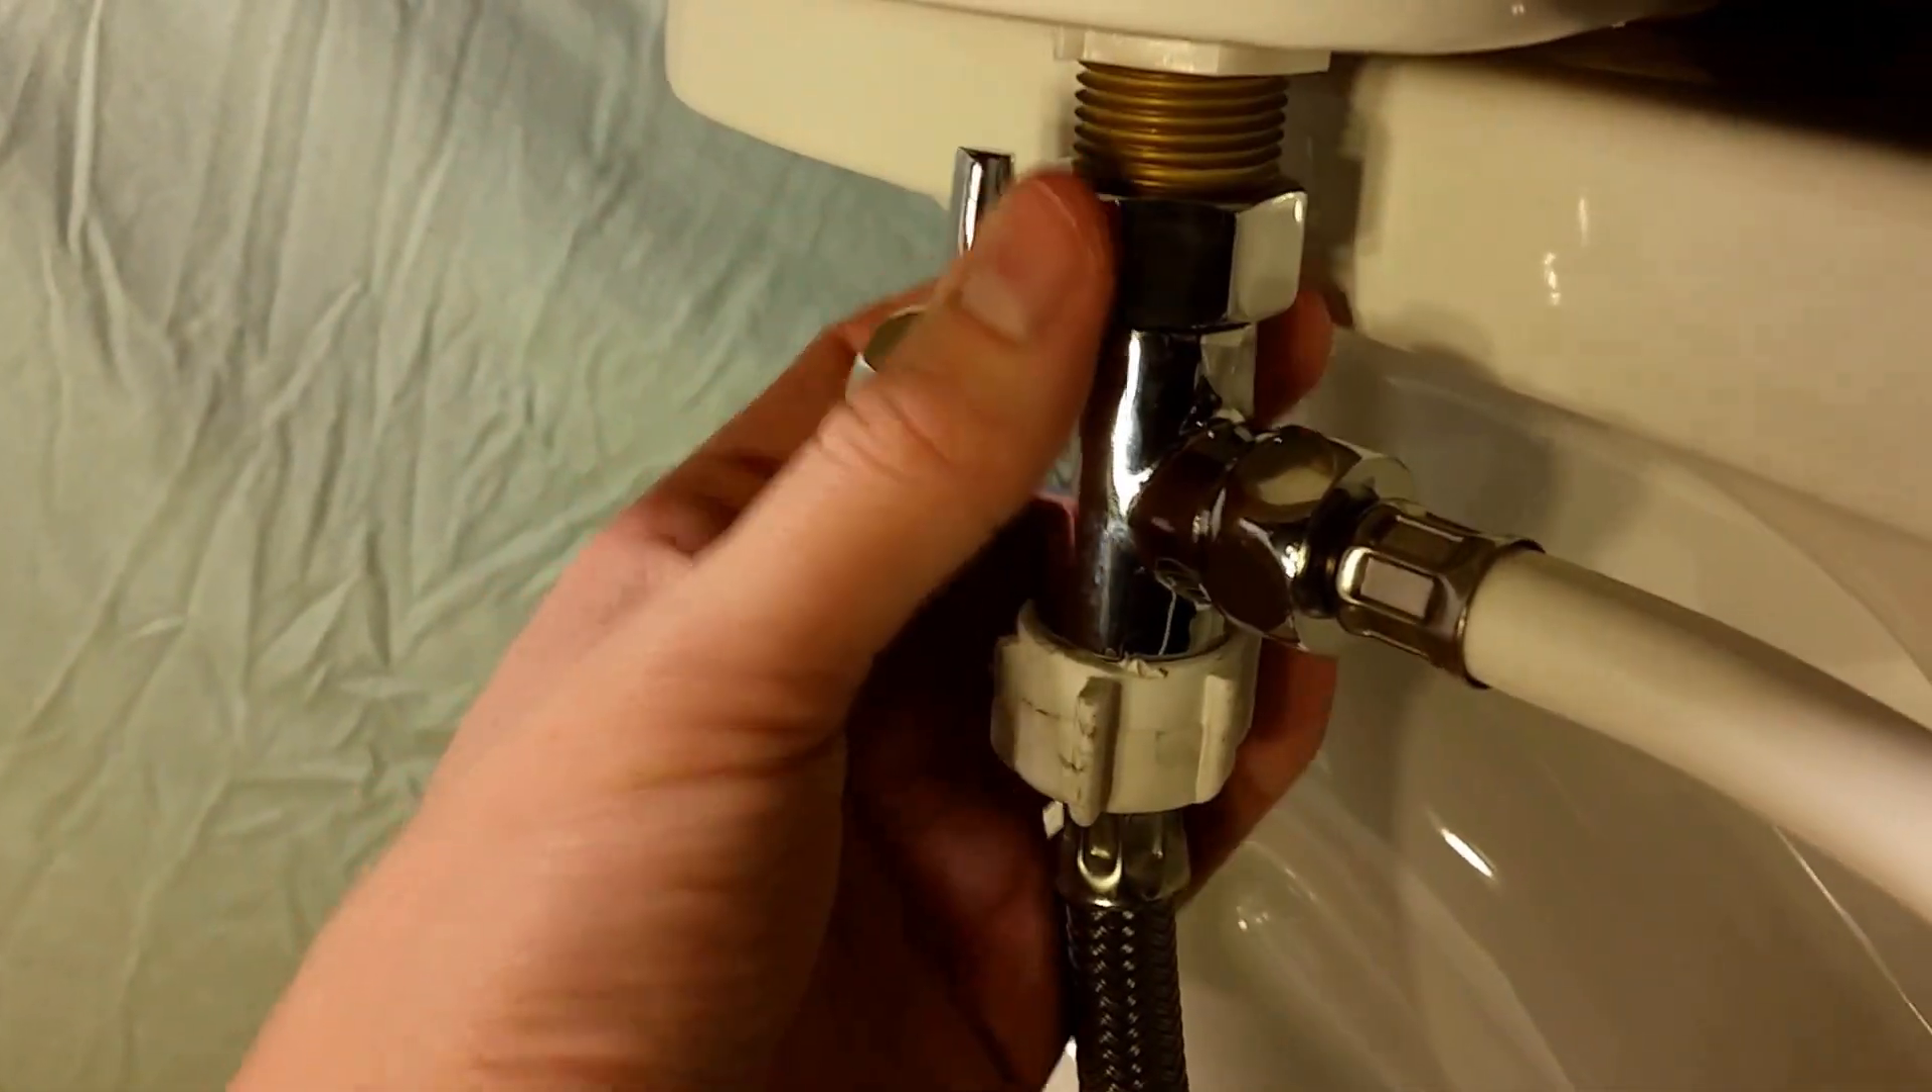Okay, so as you can see, I've got the water supply line connected to the bottom of the T -connector.